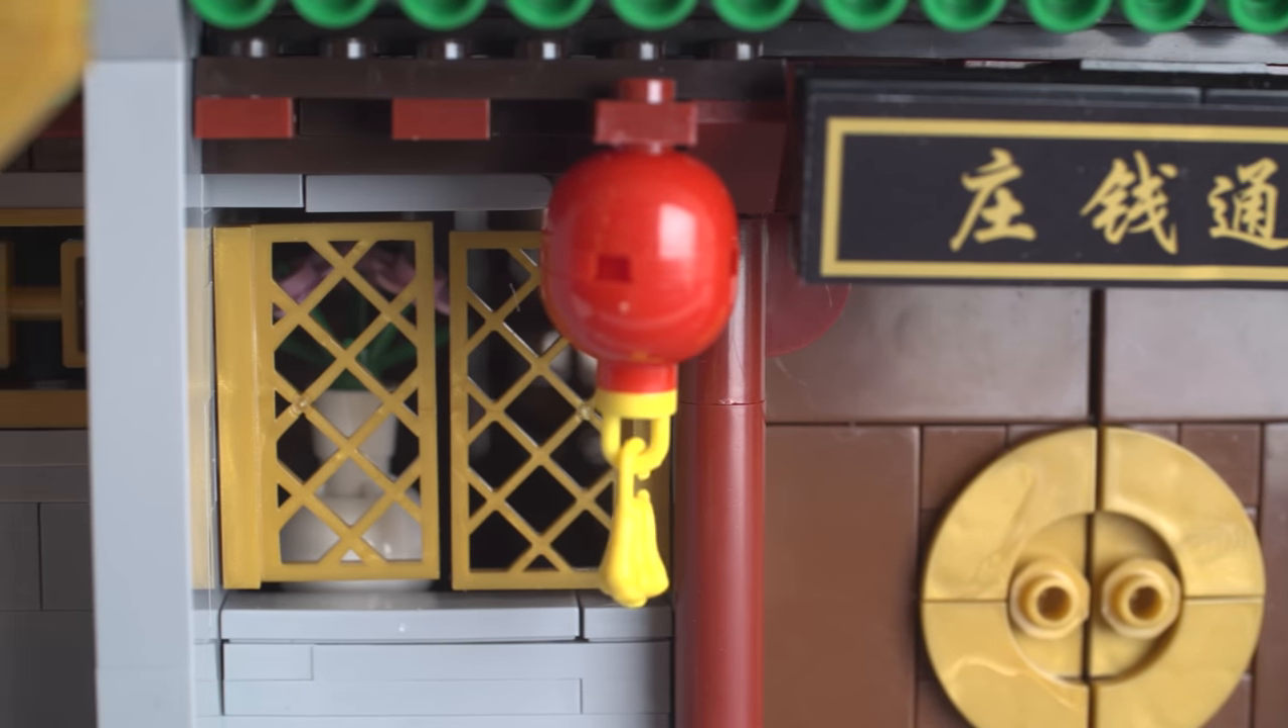You got a couple of windows there on the sides. They're kind of like slotted sideways in. They're not really perfectly lined up, but they look okay. There's a little bit of a gap there.